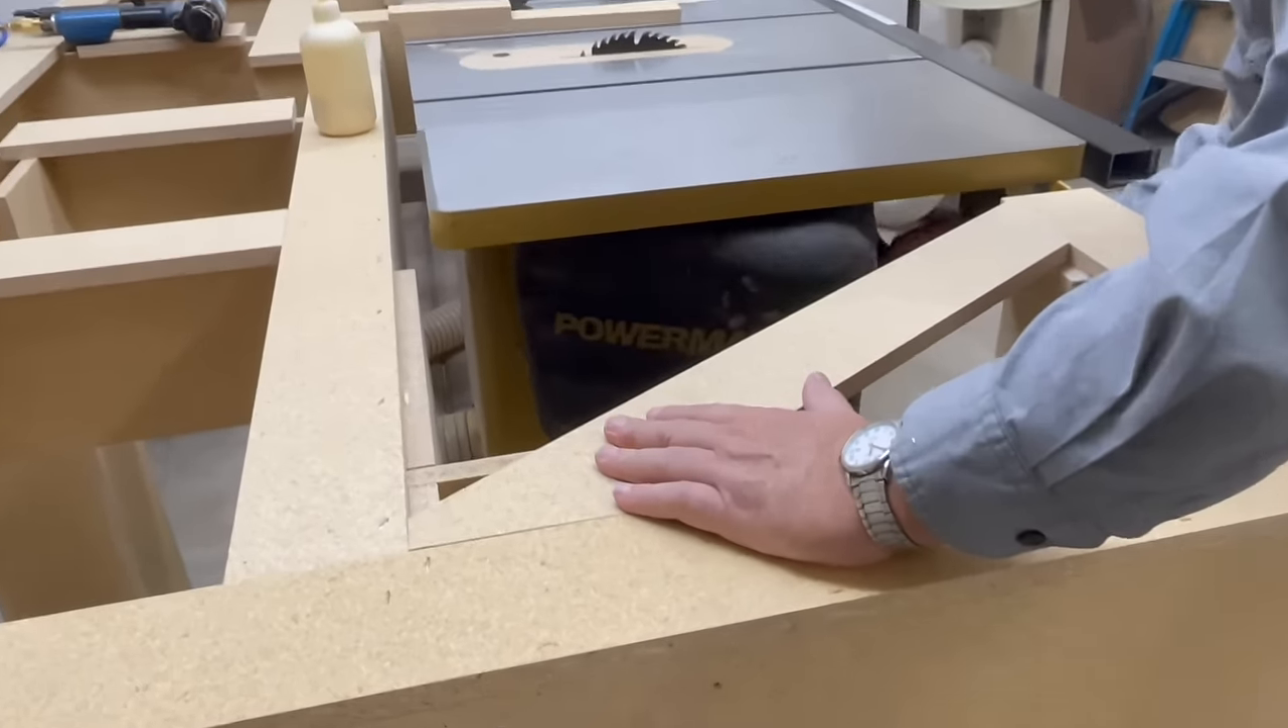I've just put a little angle piece in here that allows my door to open but still gives me some additional support for the subtop.